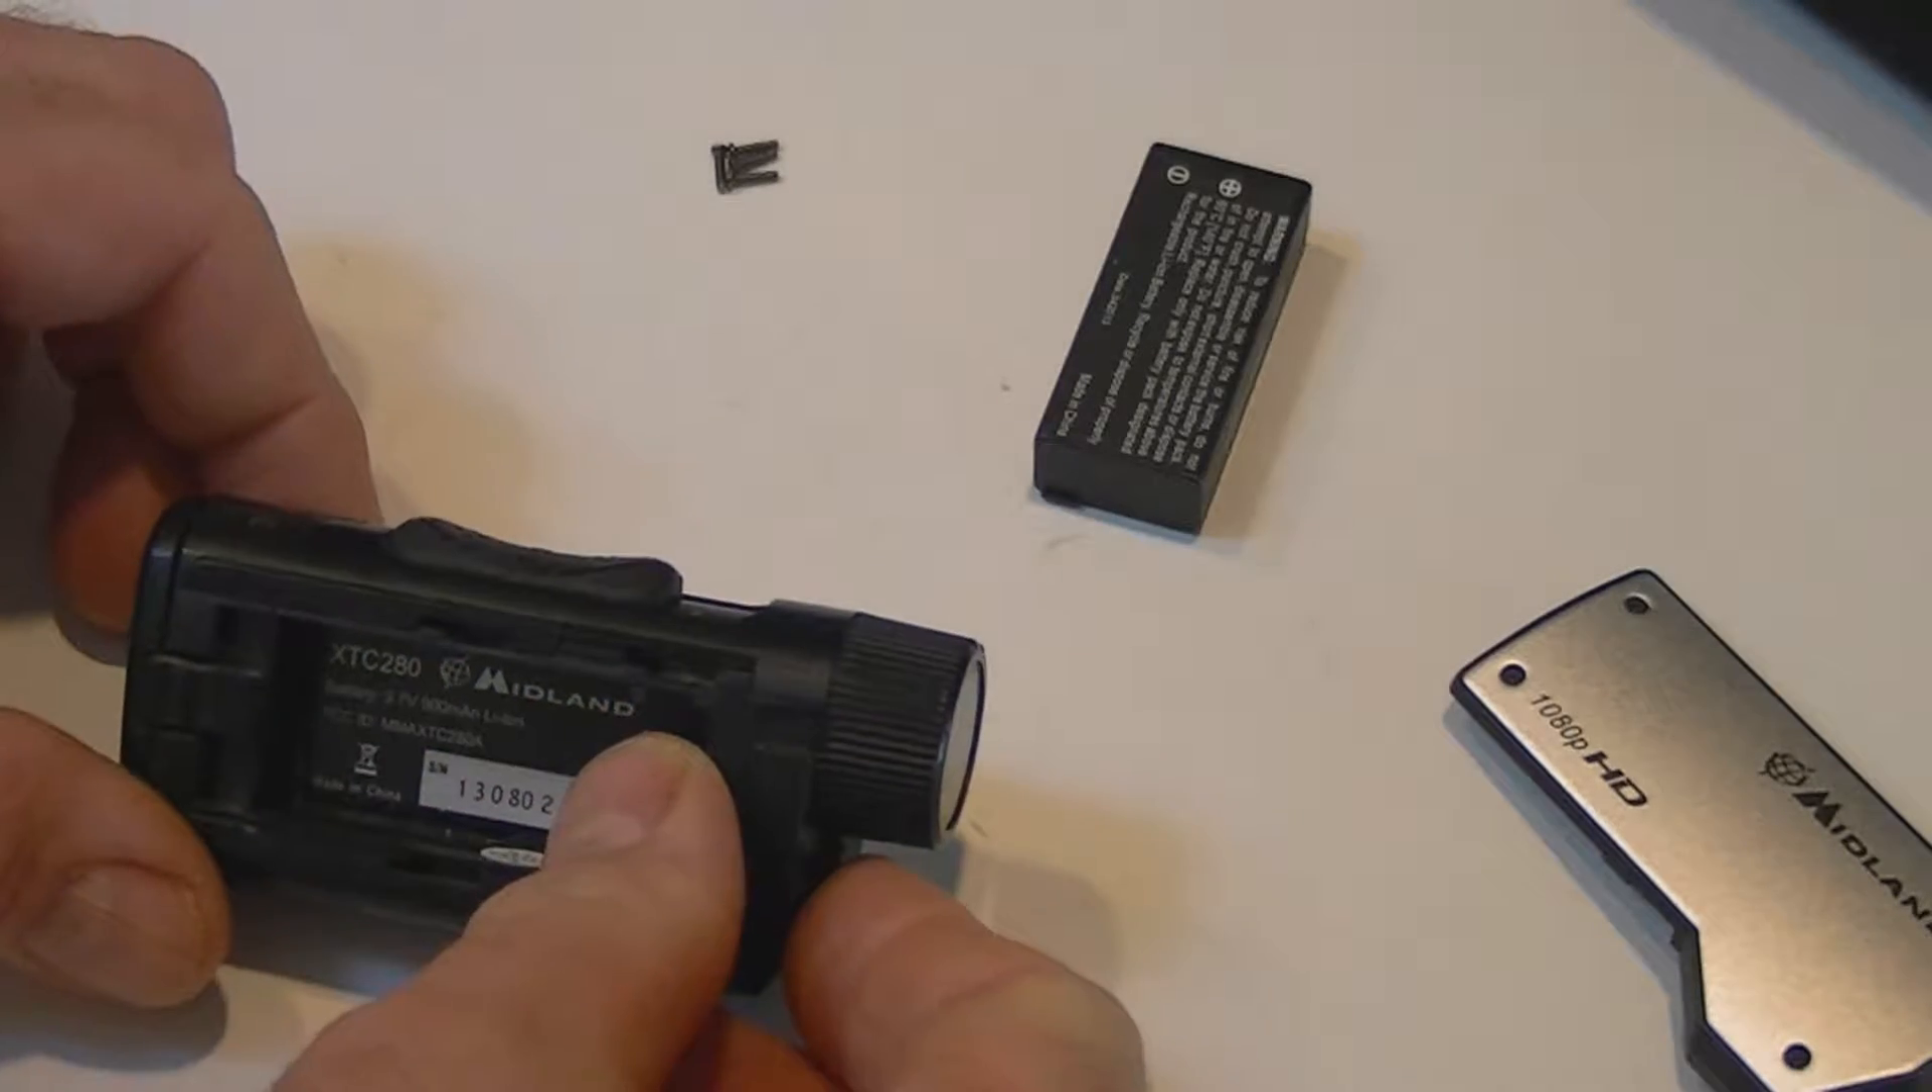Okay so we just took the side panel off it just slides off took the battery out we're gonna use that as an extra battery on our good cameras.